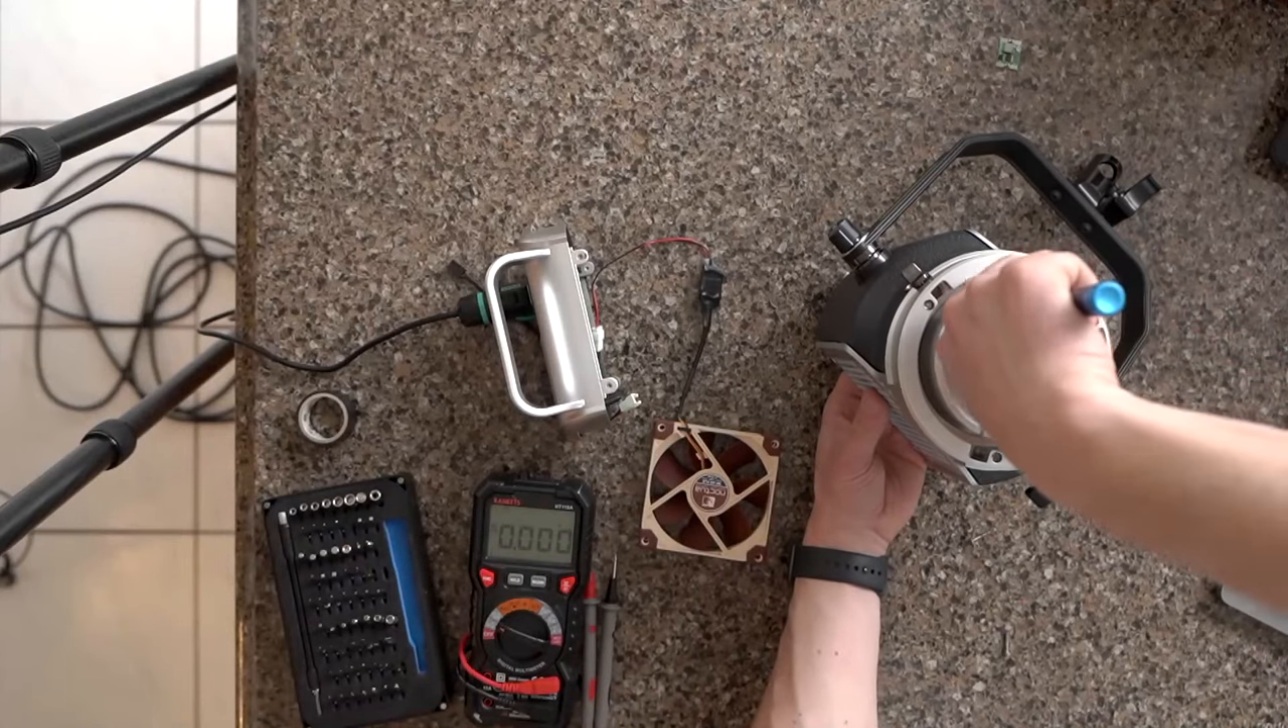I have not installed the fan yet.